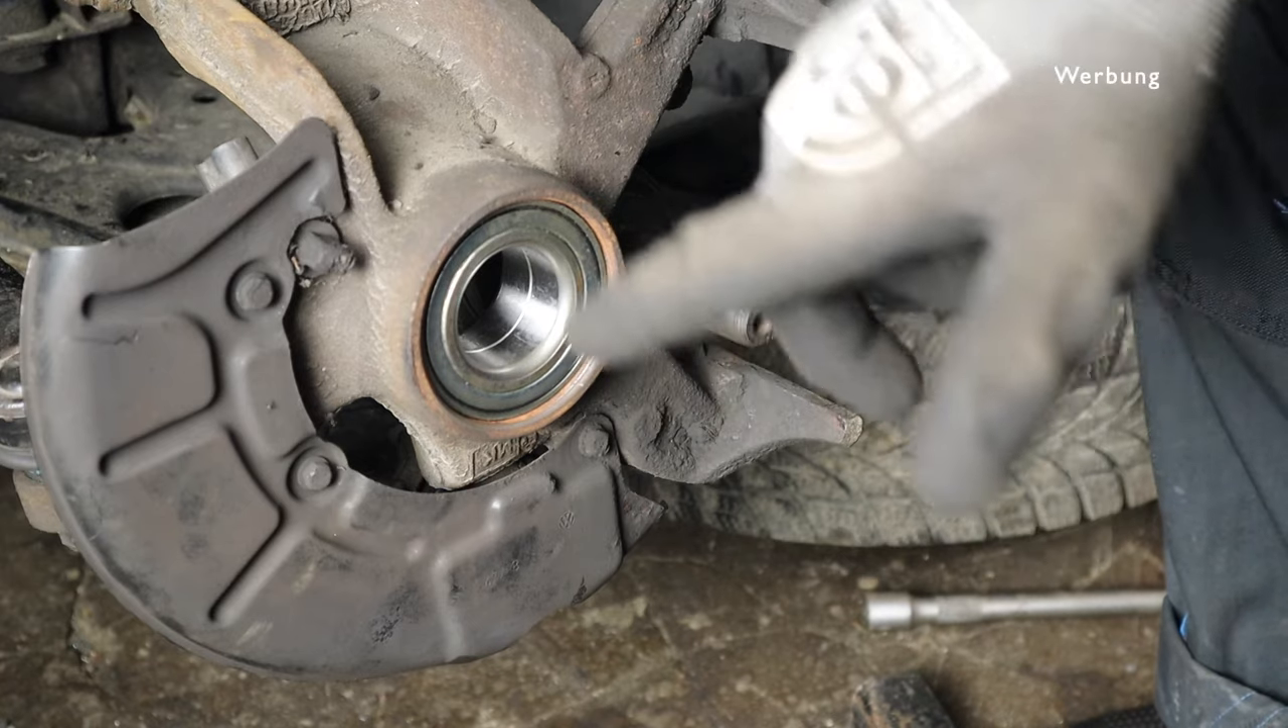Das radlager ist drin sieht super aus muss ich sagen.